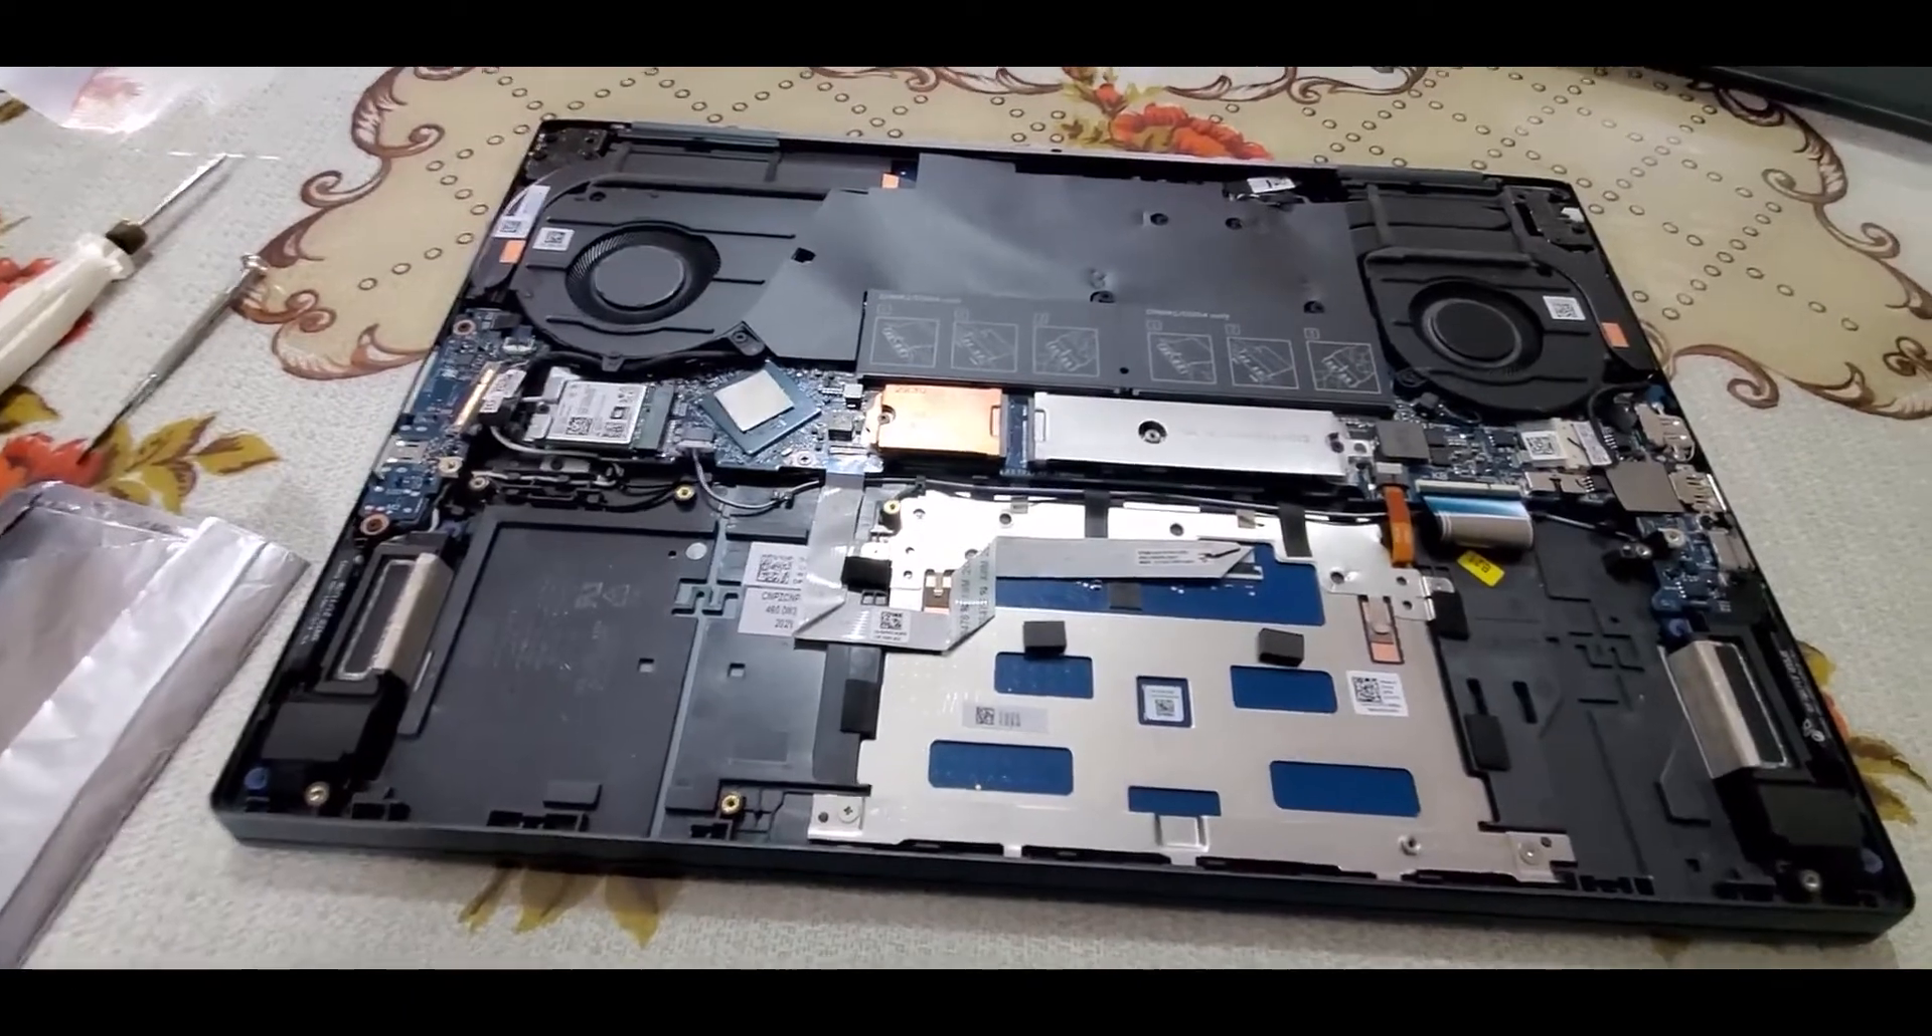So here guys, I have the new Dell Inspiron 610 already dismantled.